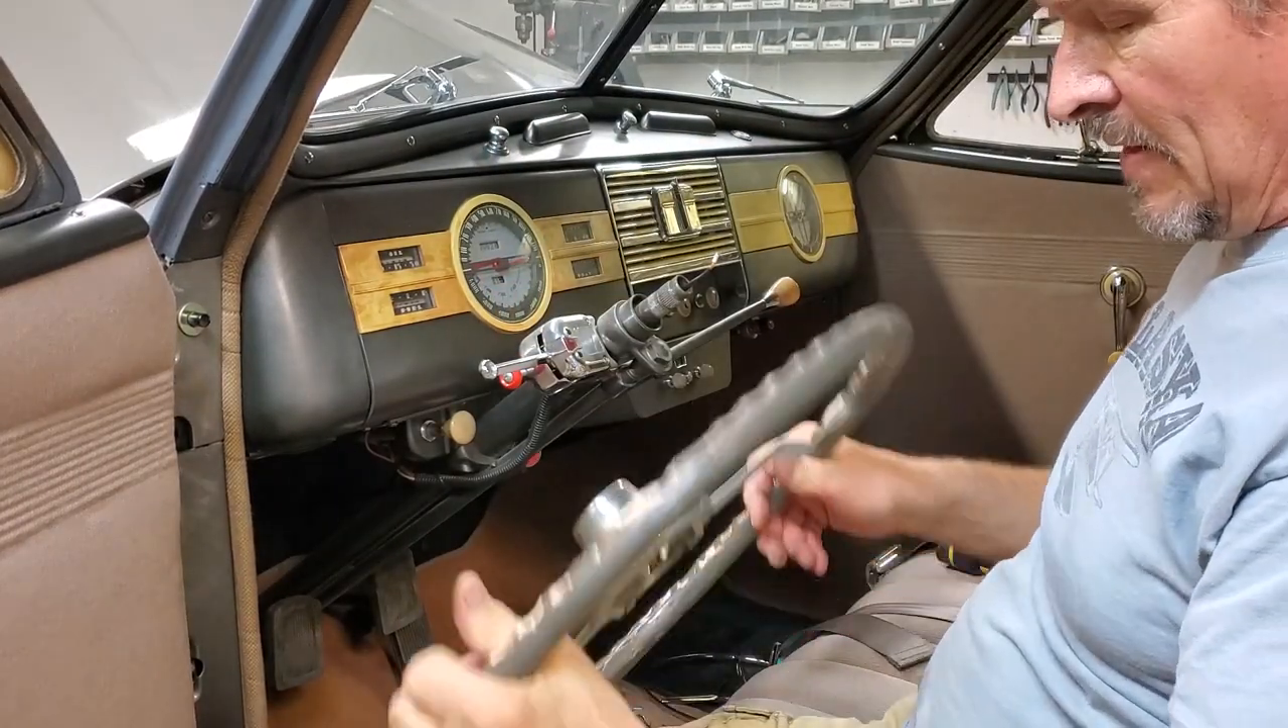So you can see there's the steering wheel taken off.